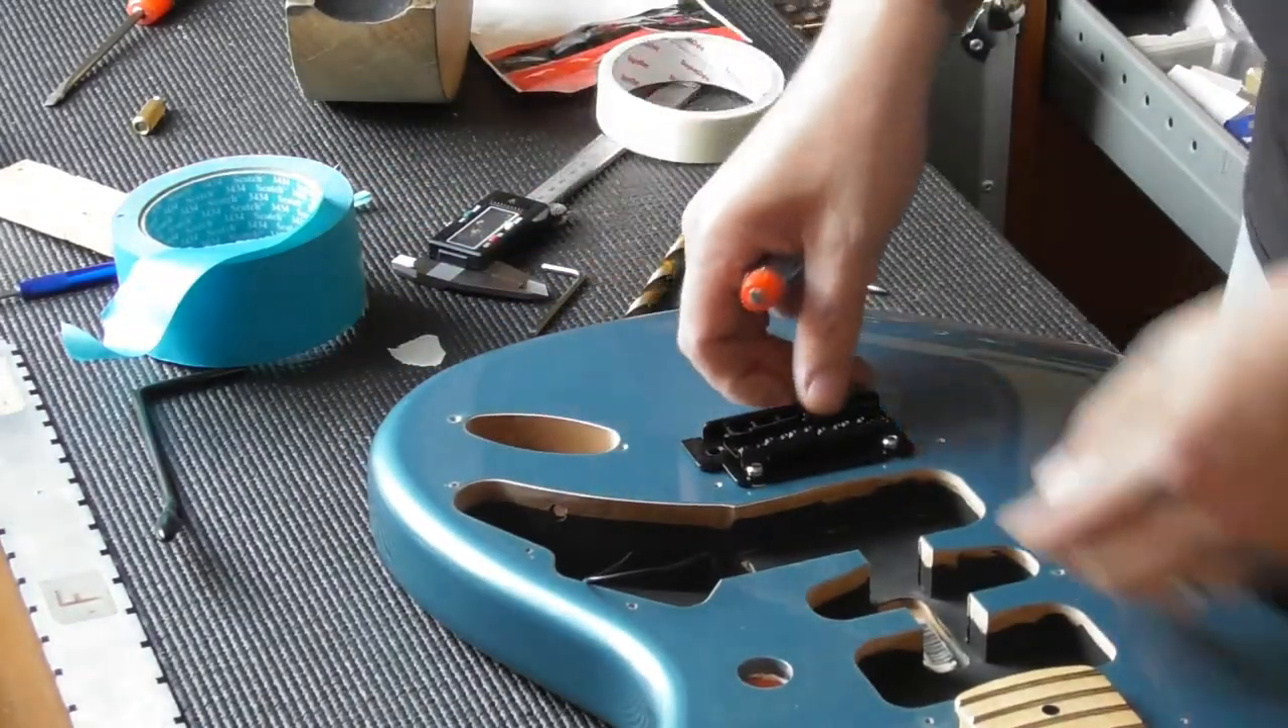The new tremolo is in.